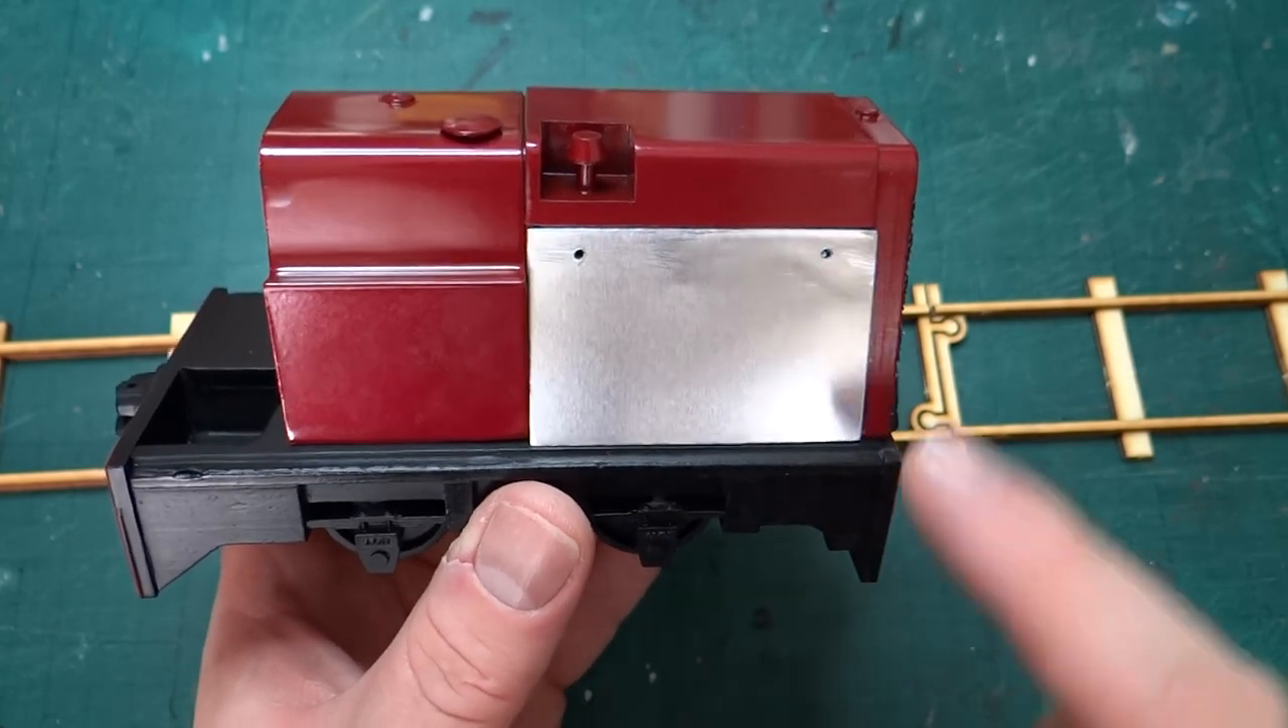The body's on the chassis just kind of clipped into place then glued in.